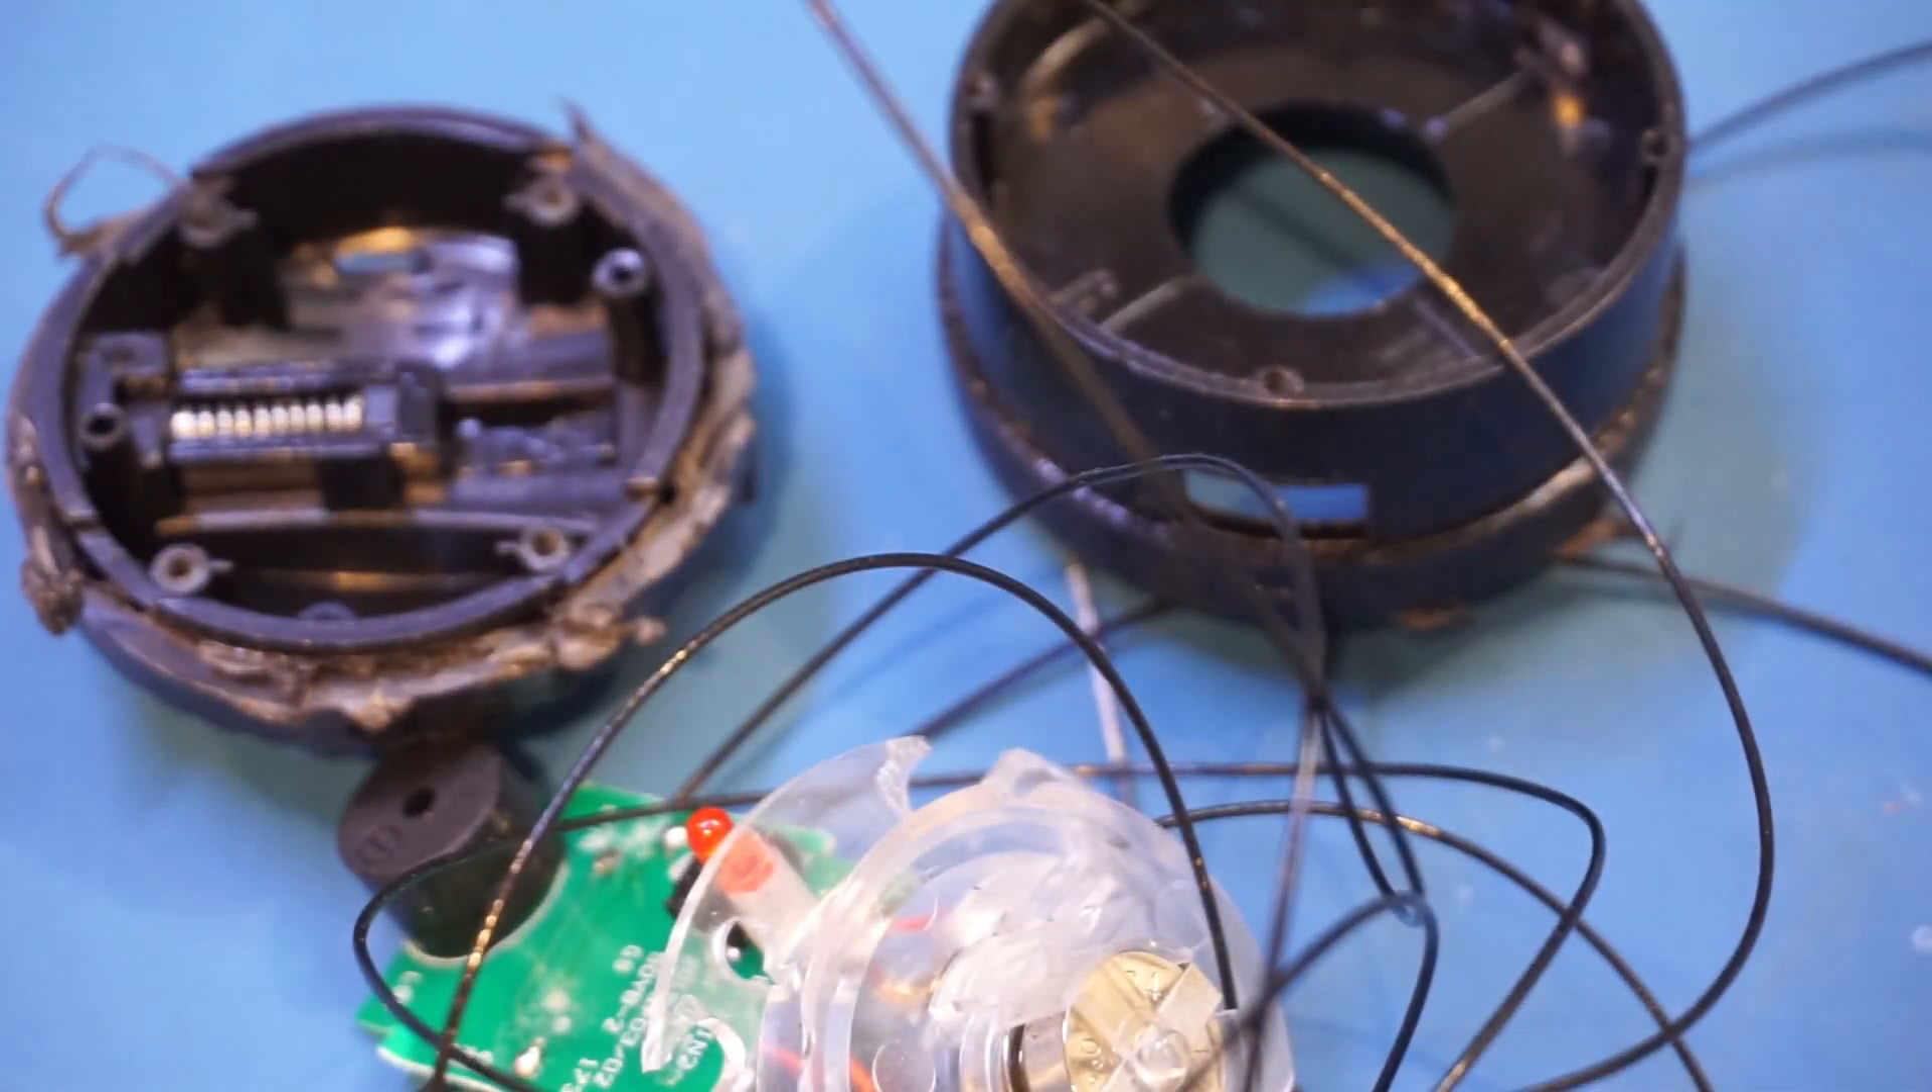And now we have disassembled the alarm.